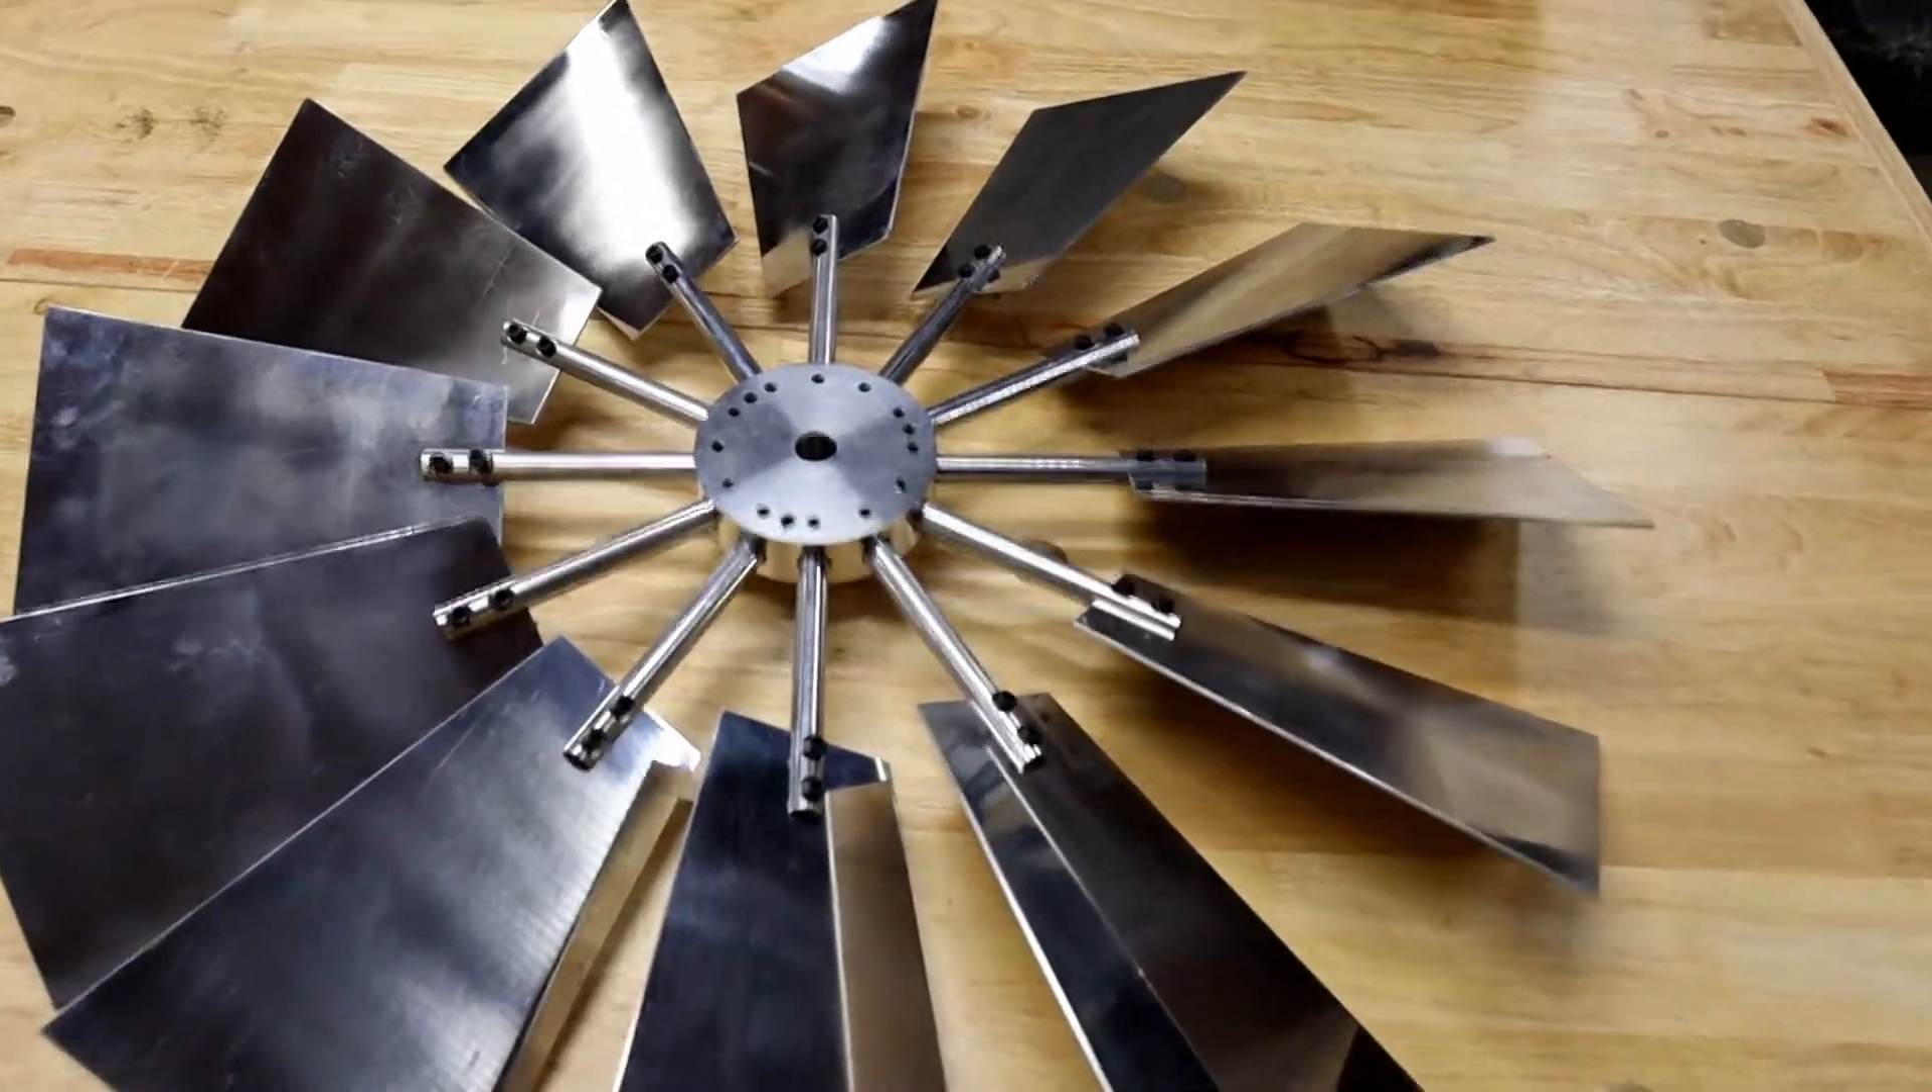I got all twelve blades installed.